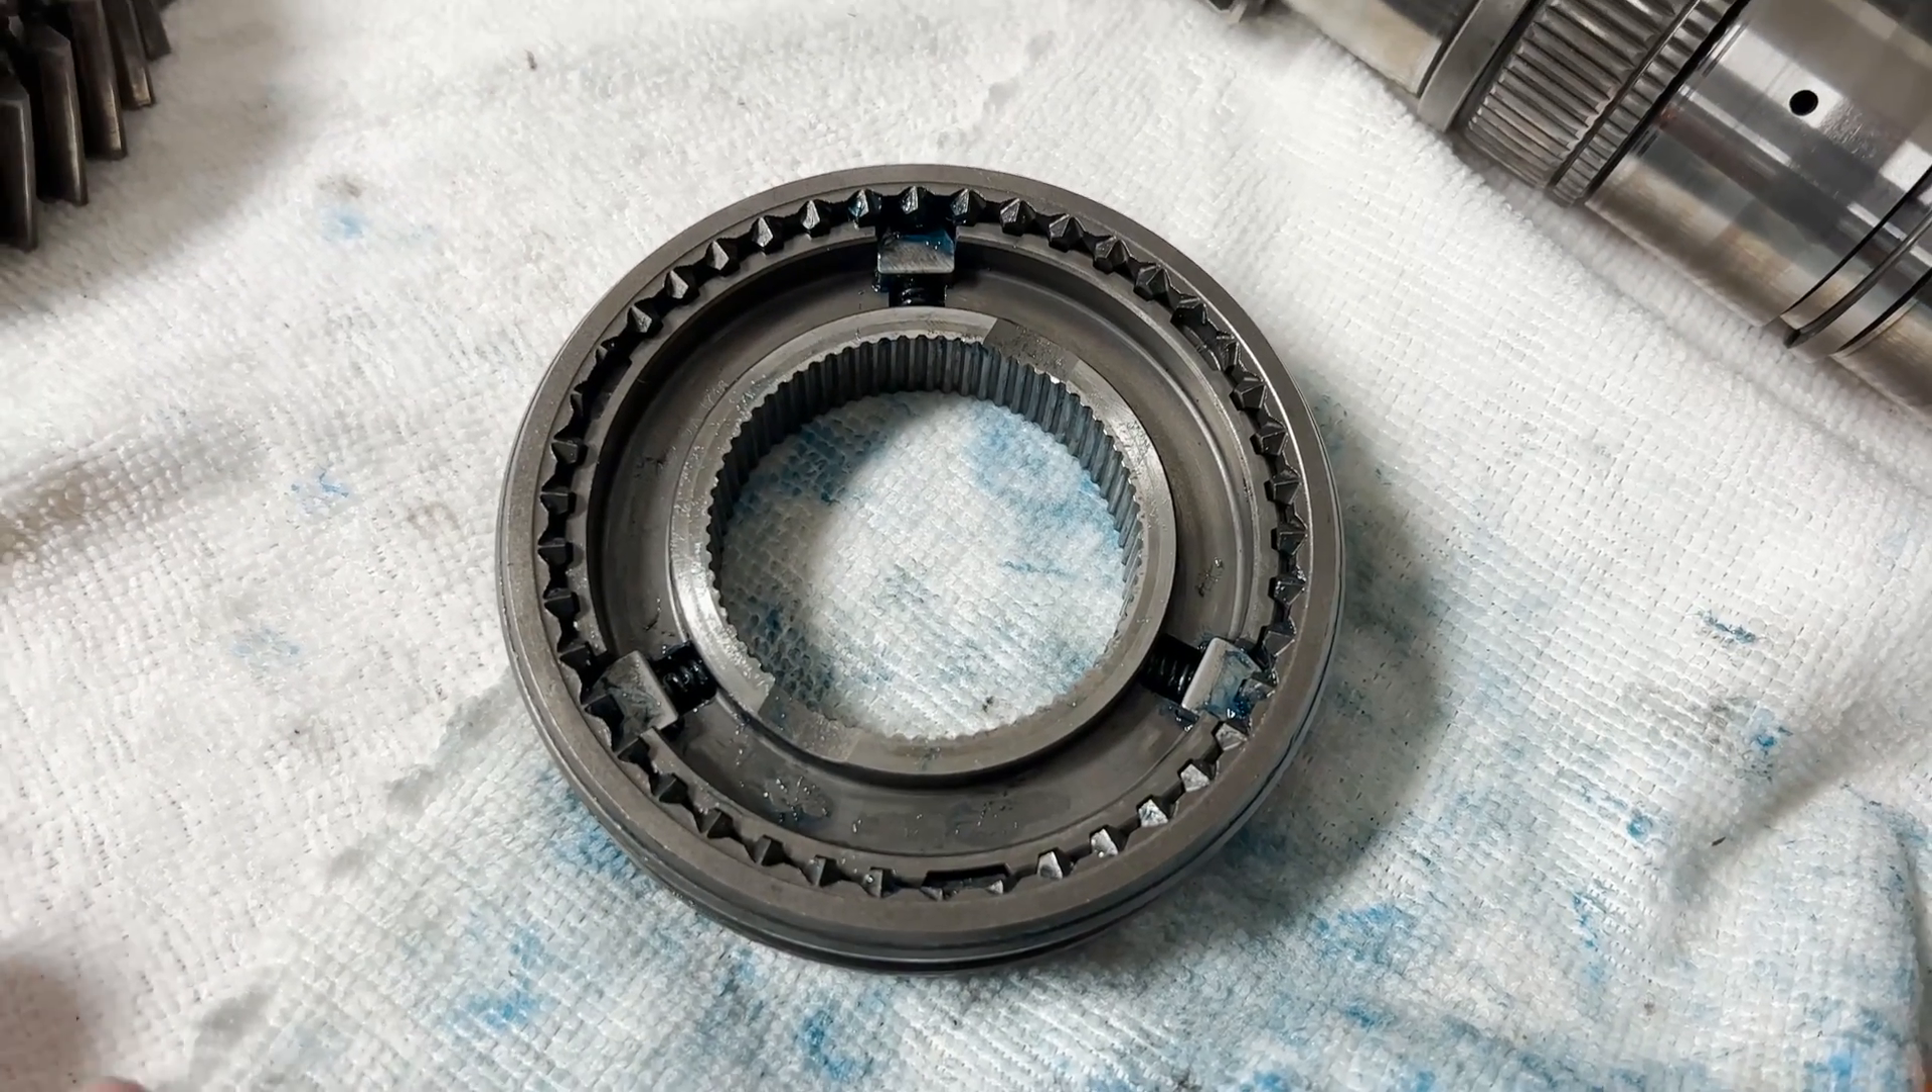Here's what it looks like with all the three synchro keys installed and locked in and everything should be seated properly in the recess of the synchro hub here.